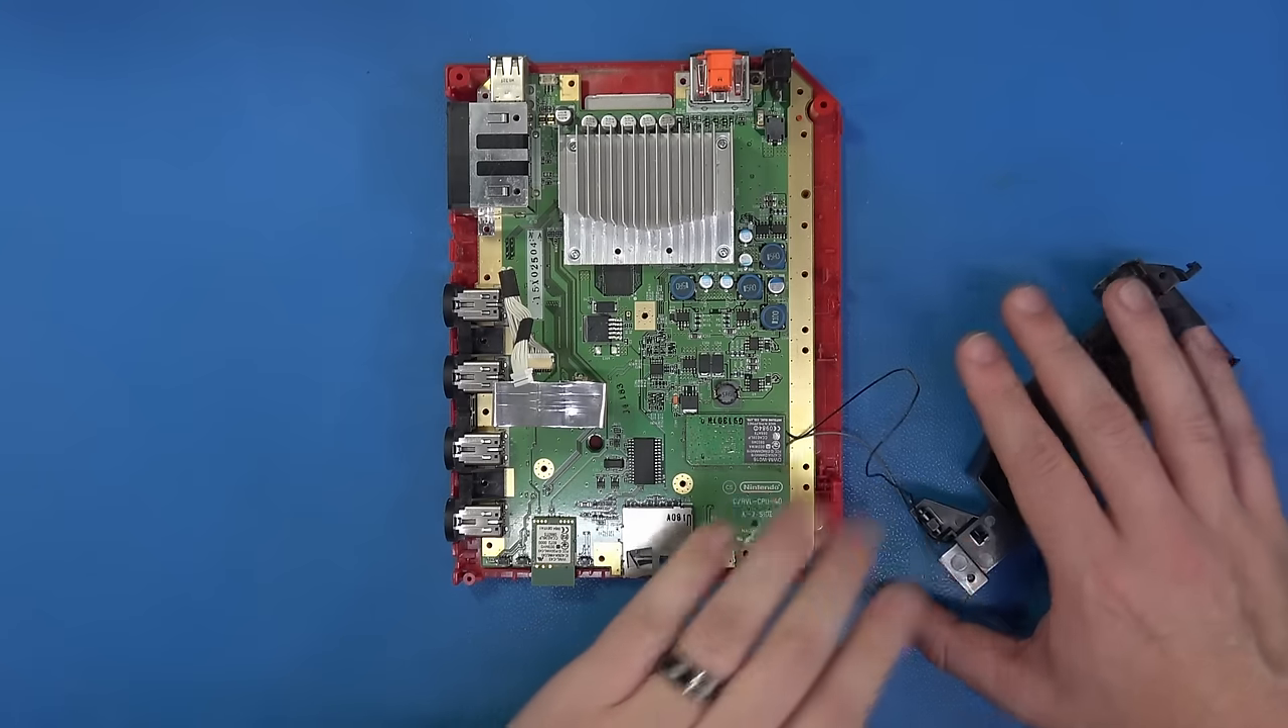And now we have fully exposed our mainboard.